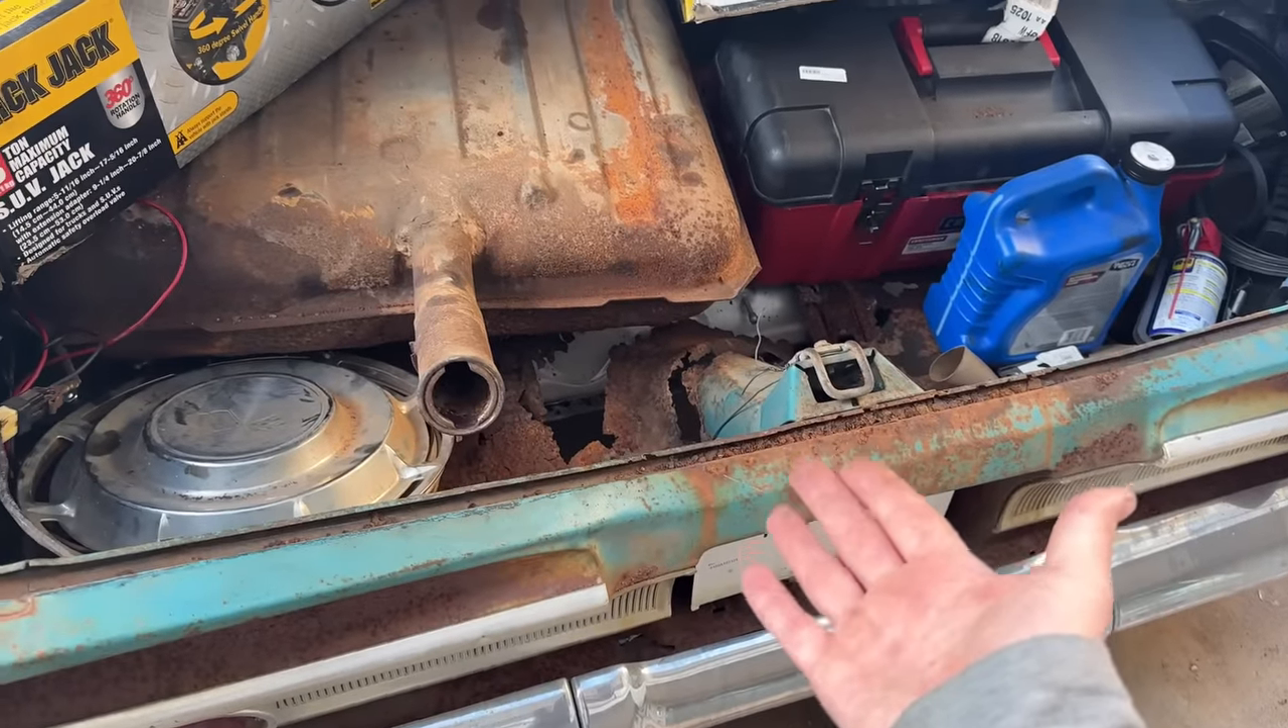I still have the old gas tank in here.